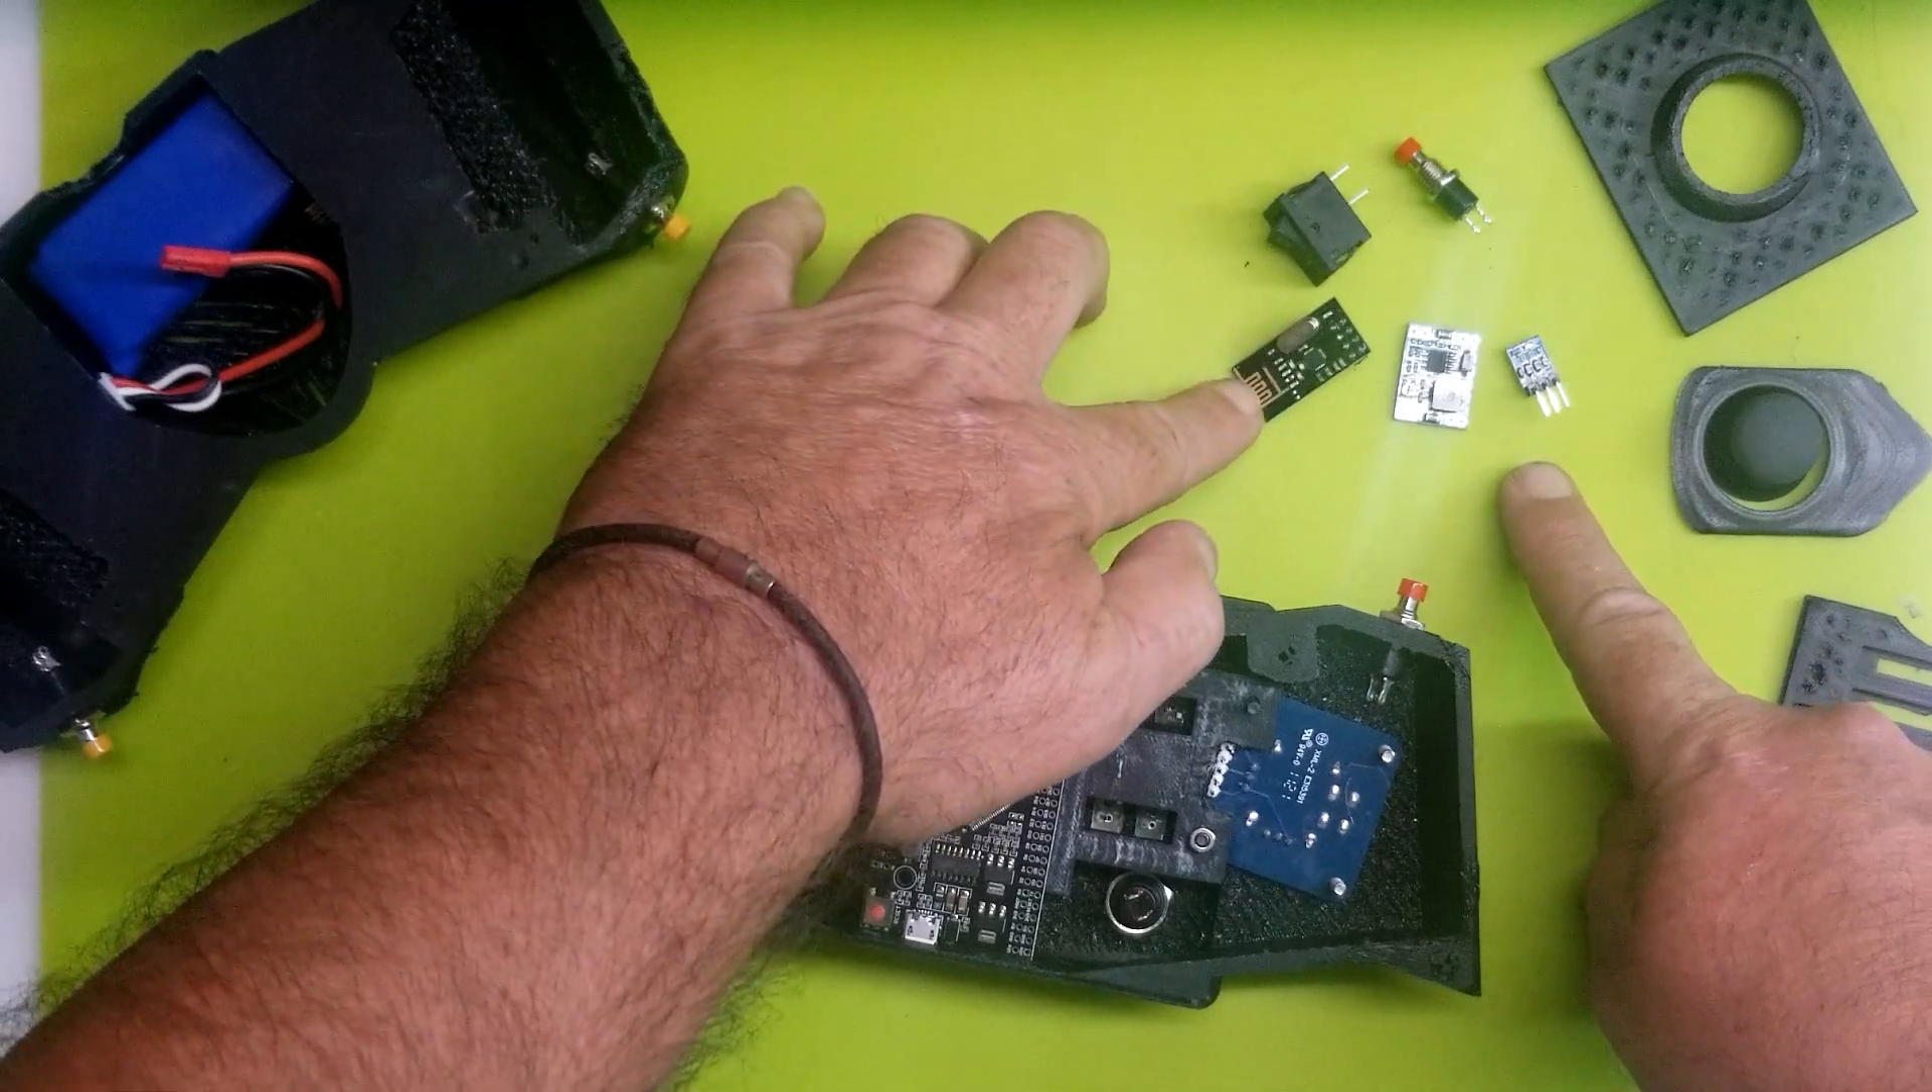As you can see batteries in here already.